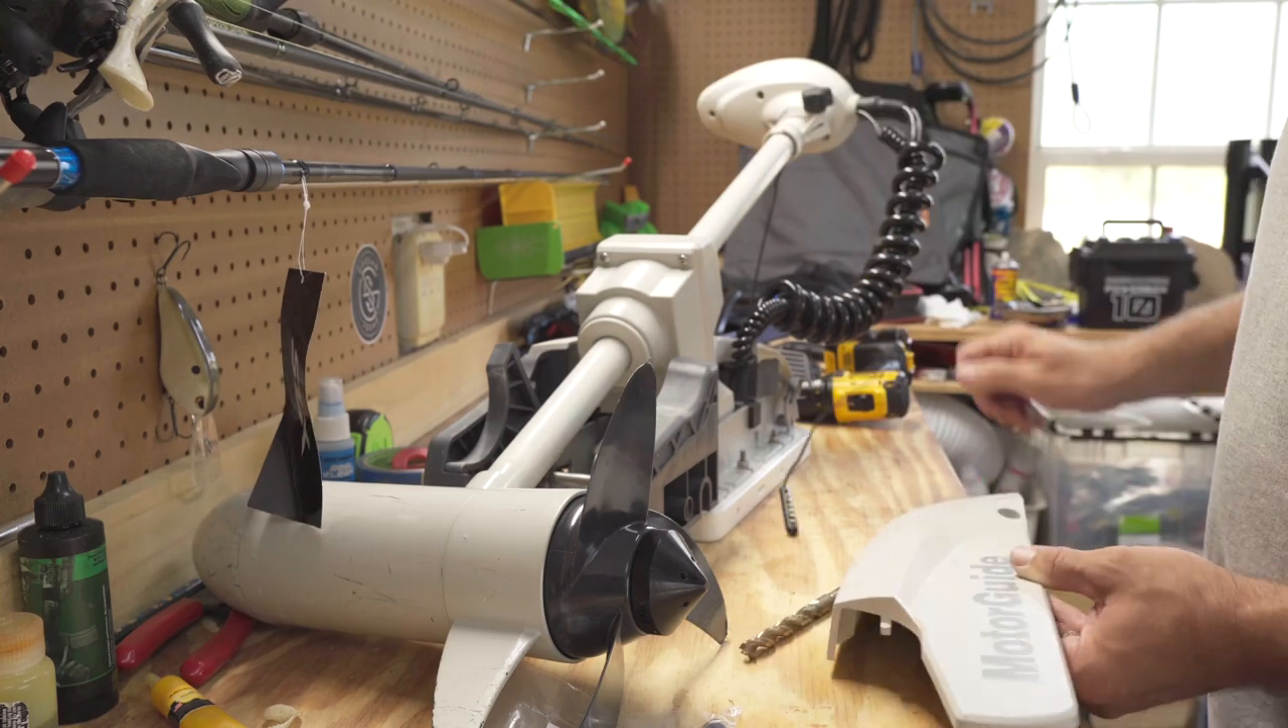I got a side plate off as you can see.